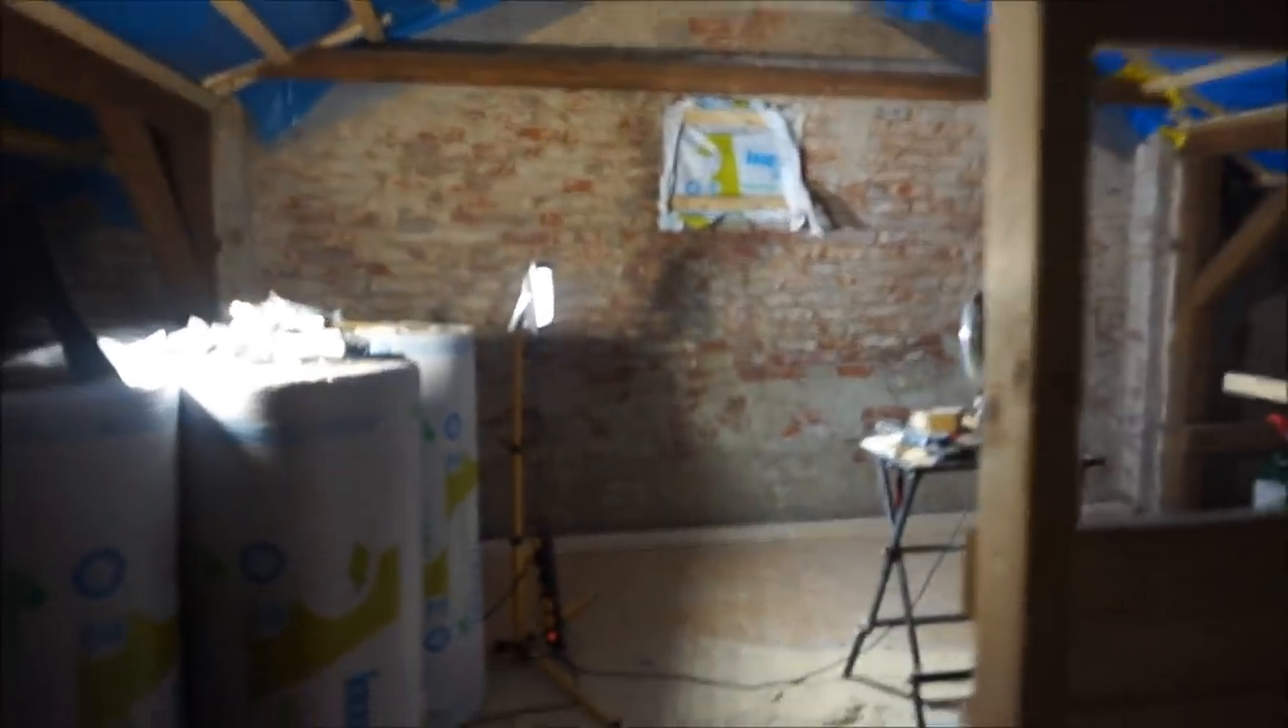Und die Außenwand, die muss noch verkleidet werden.